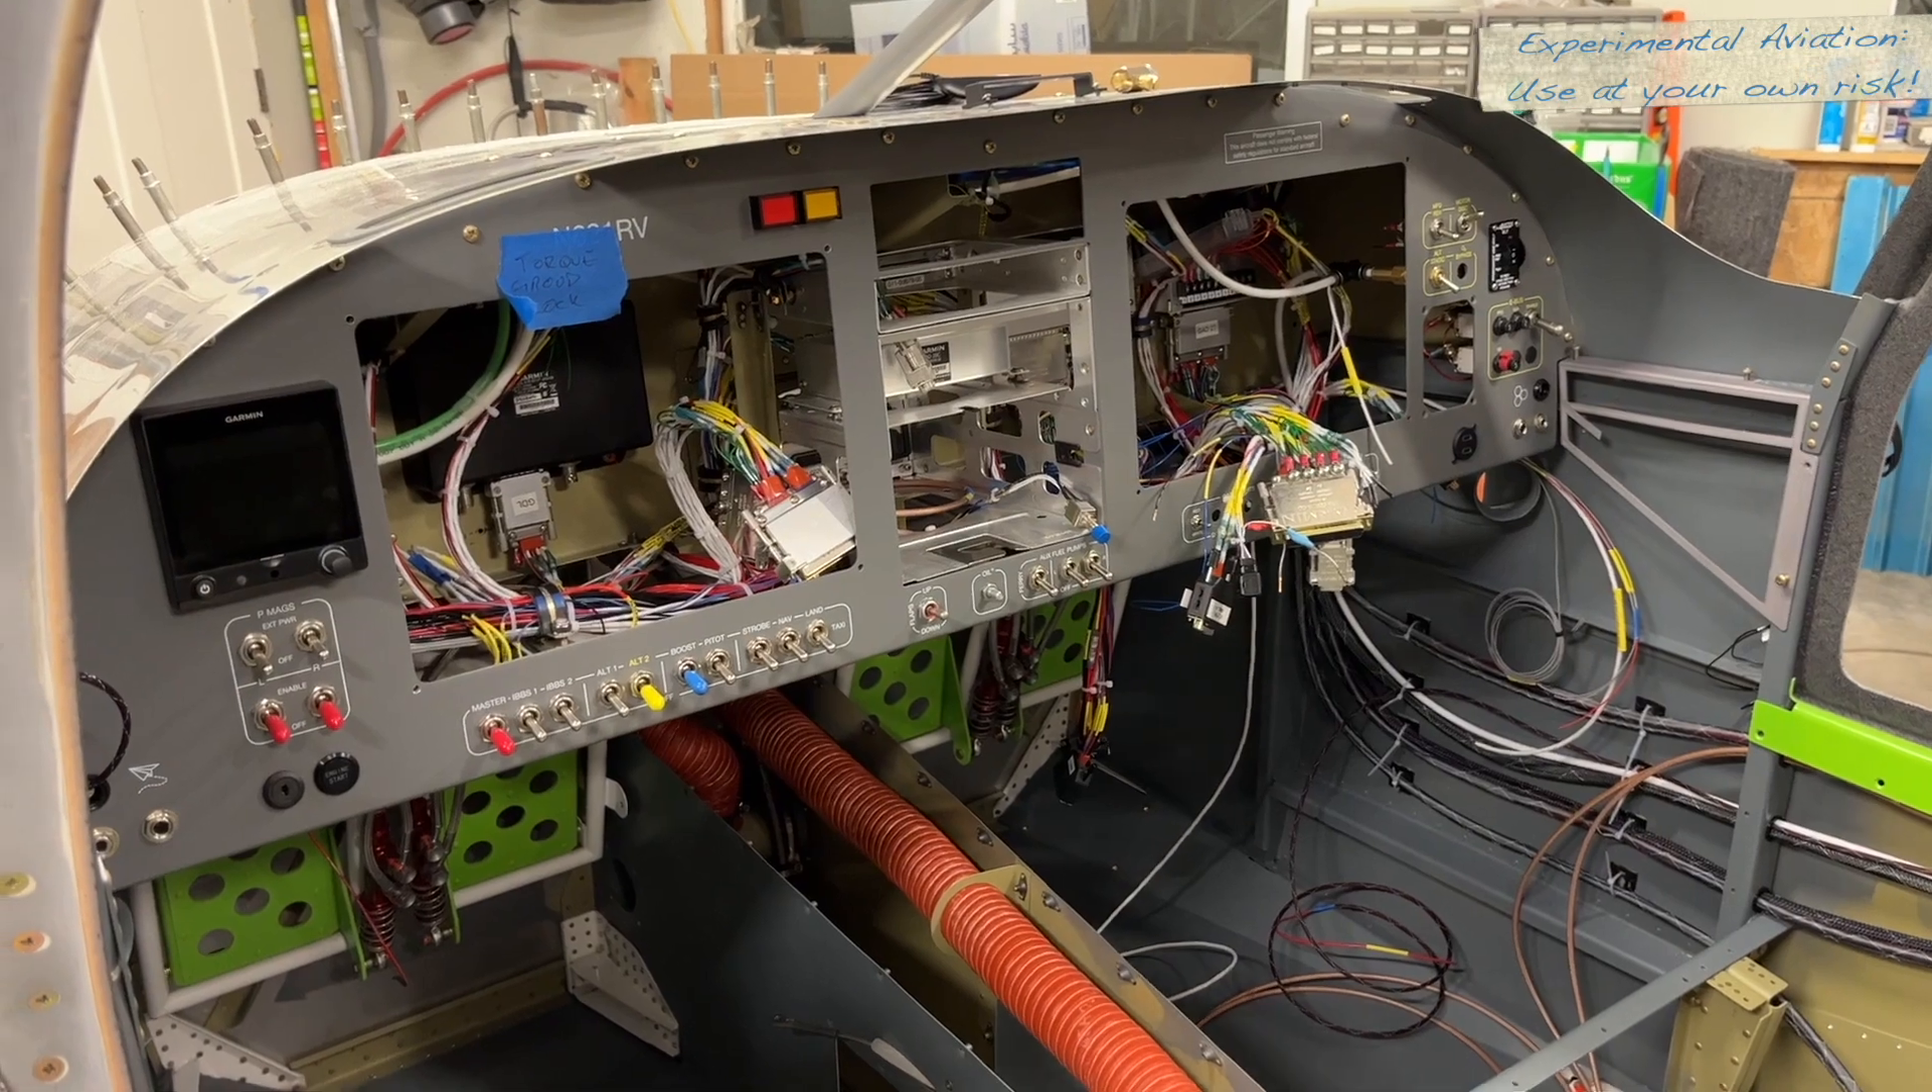If you look at the panel, most of the wiring is in place.